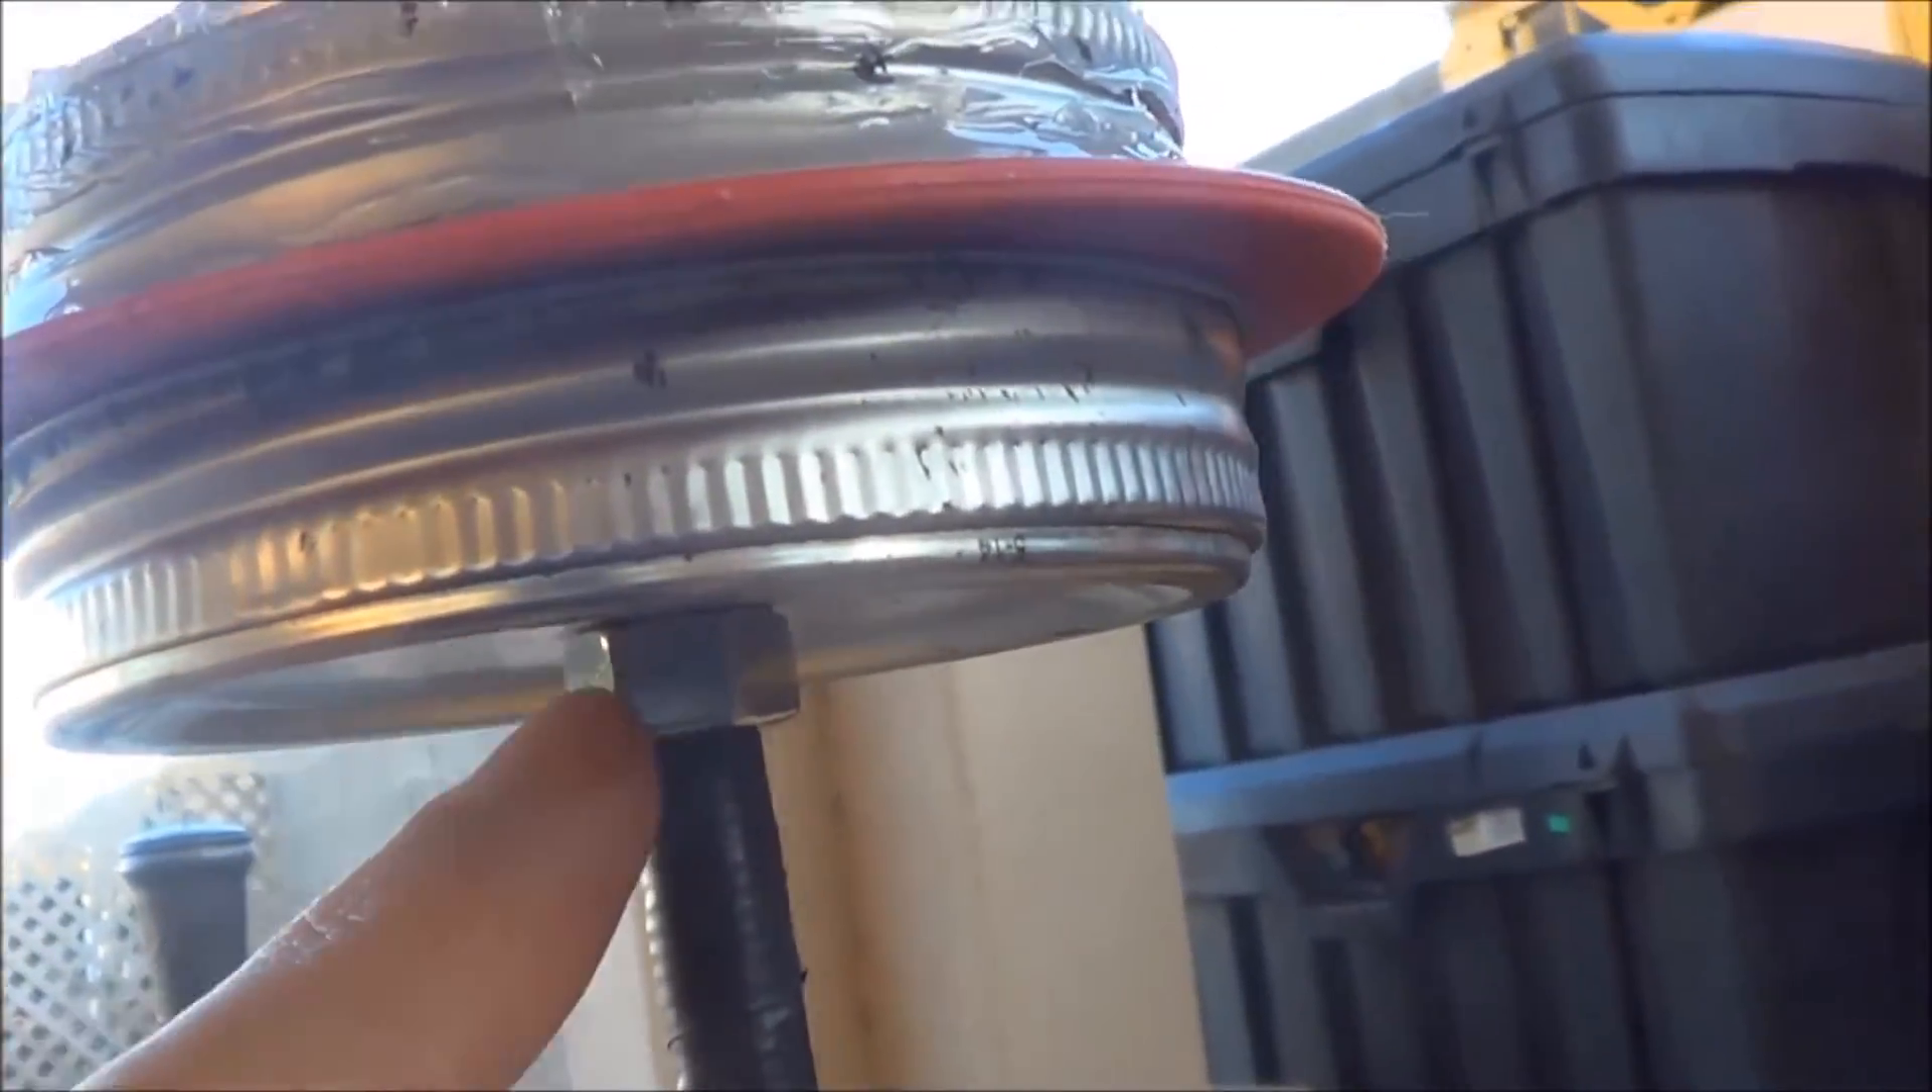I have a nut on the bottom sandwiching everything together.